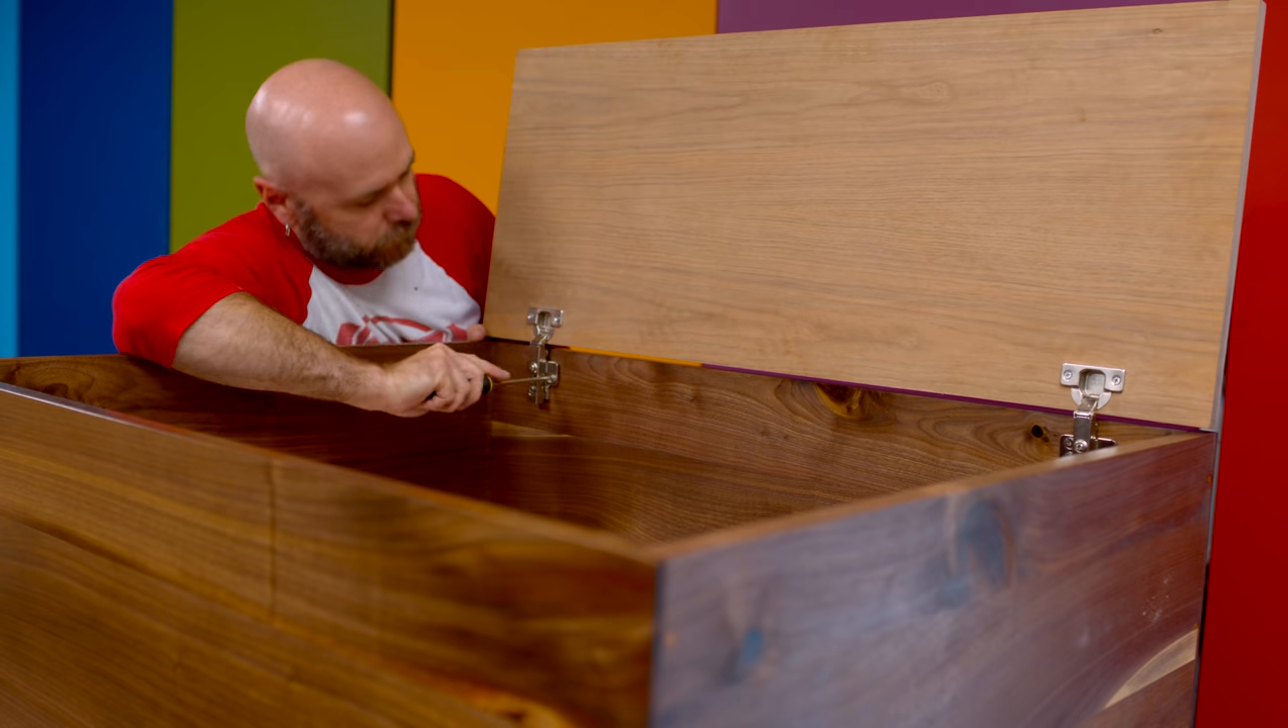I finished trimming up the doors. I added hinges.